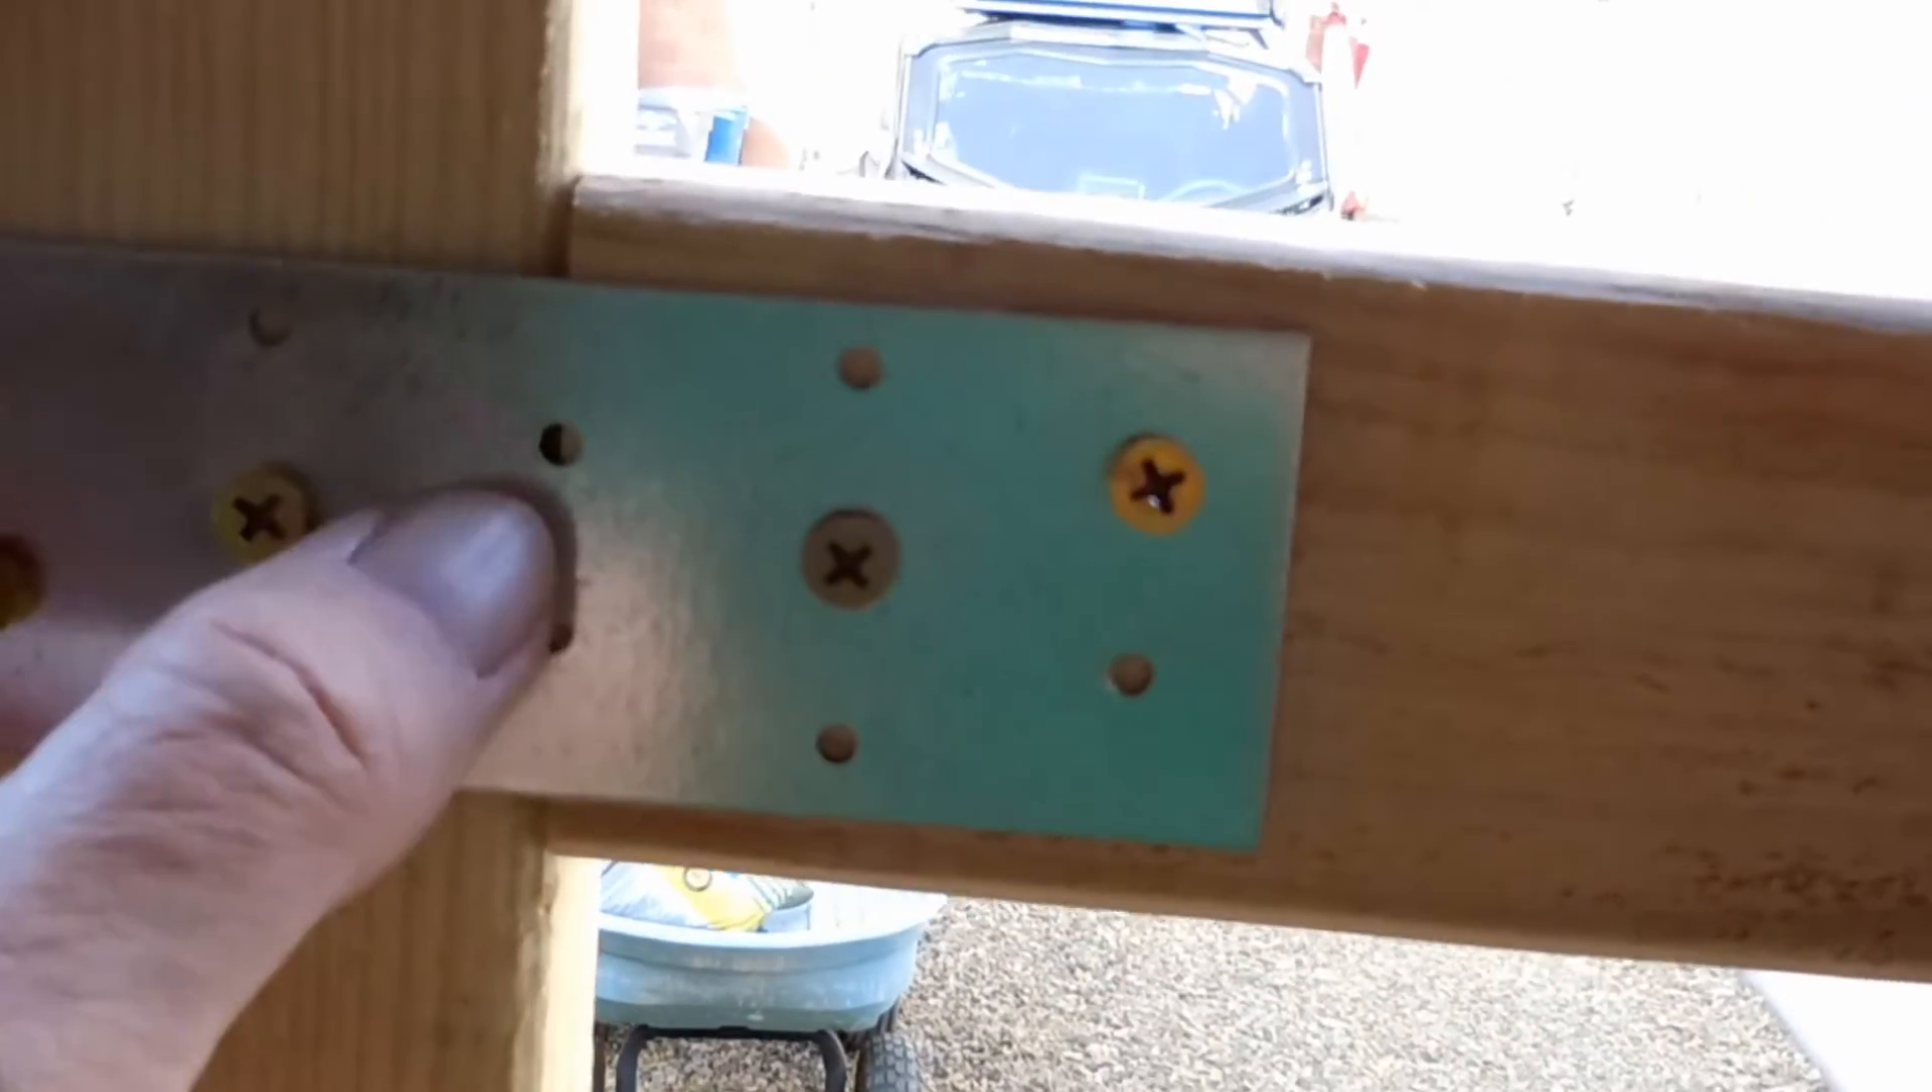I intentionally didn't put all the screws on this panel.